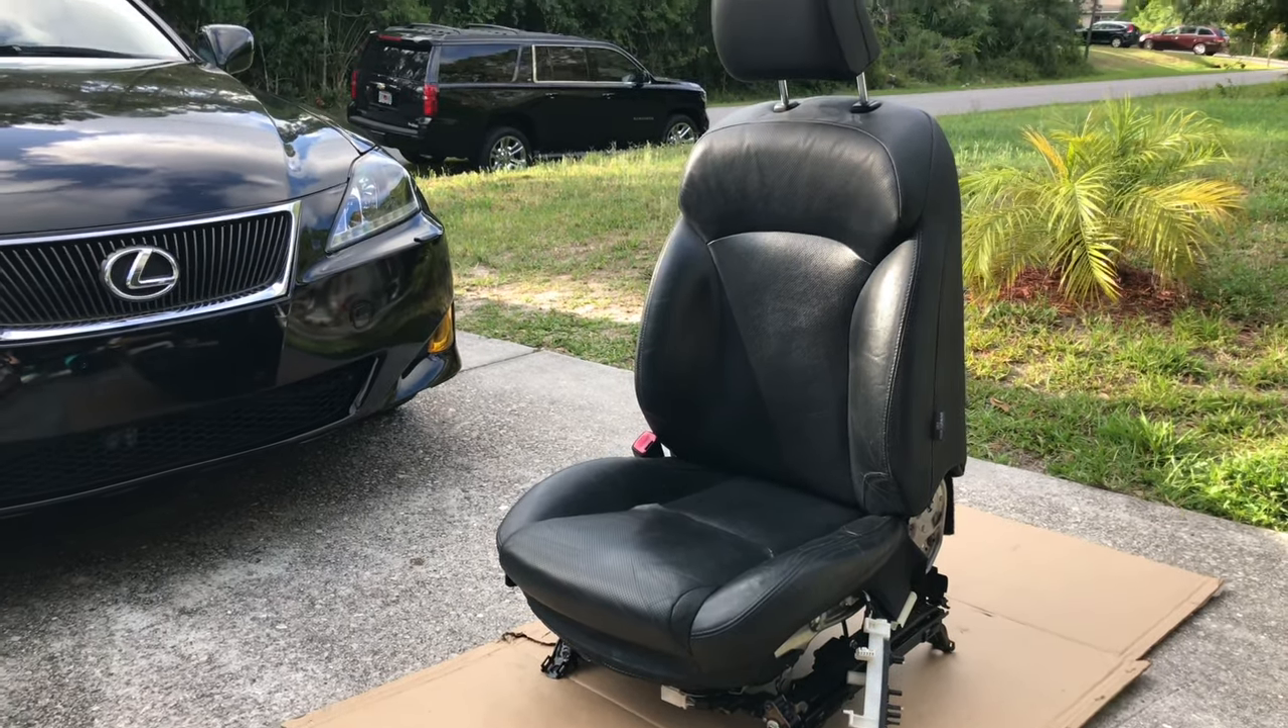At this point I had to take out the seat because I was having difficulties recording the rest of the steps, but it's not necessary.